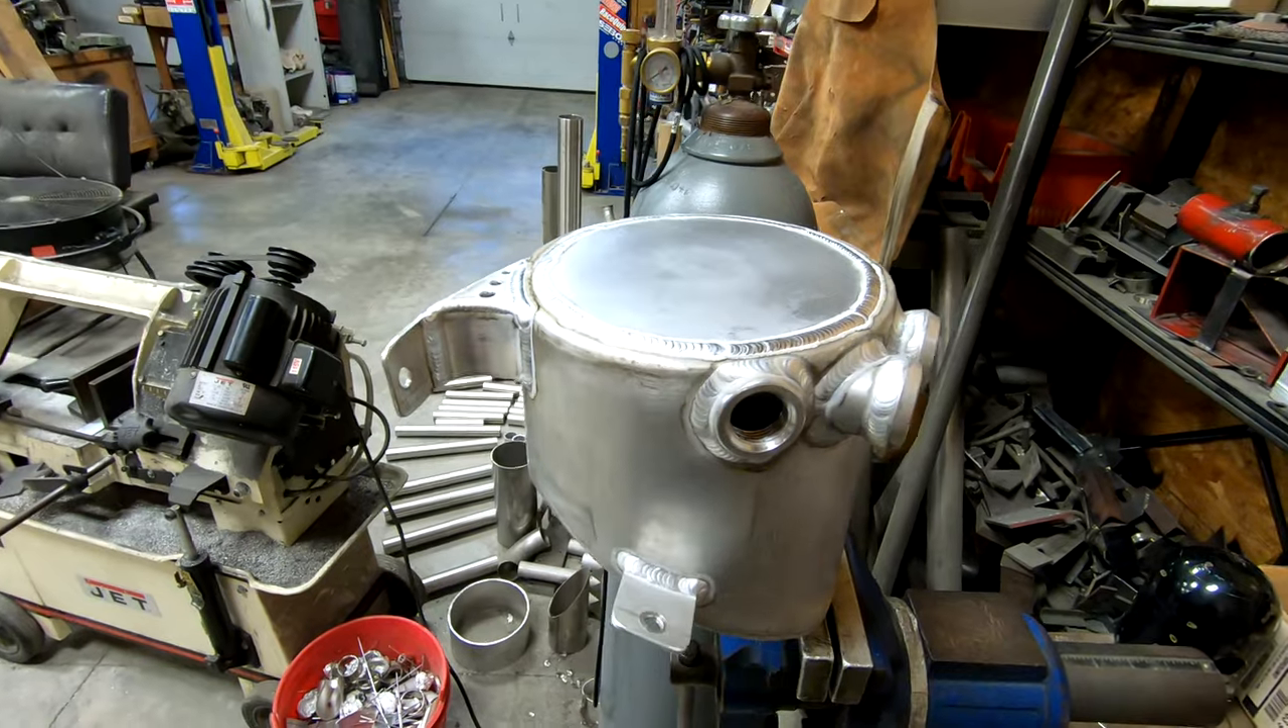But this surge tank is ready to go back on the car, I just have to put my fittings back in, but that is all good to go.